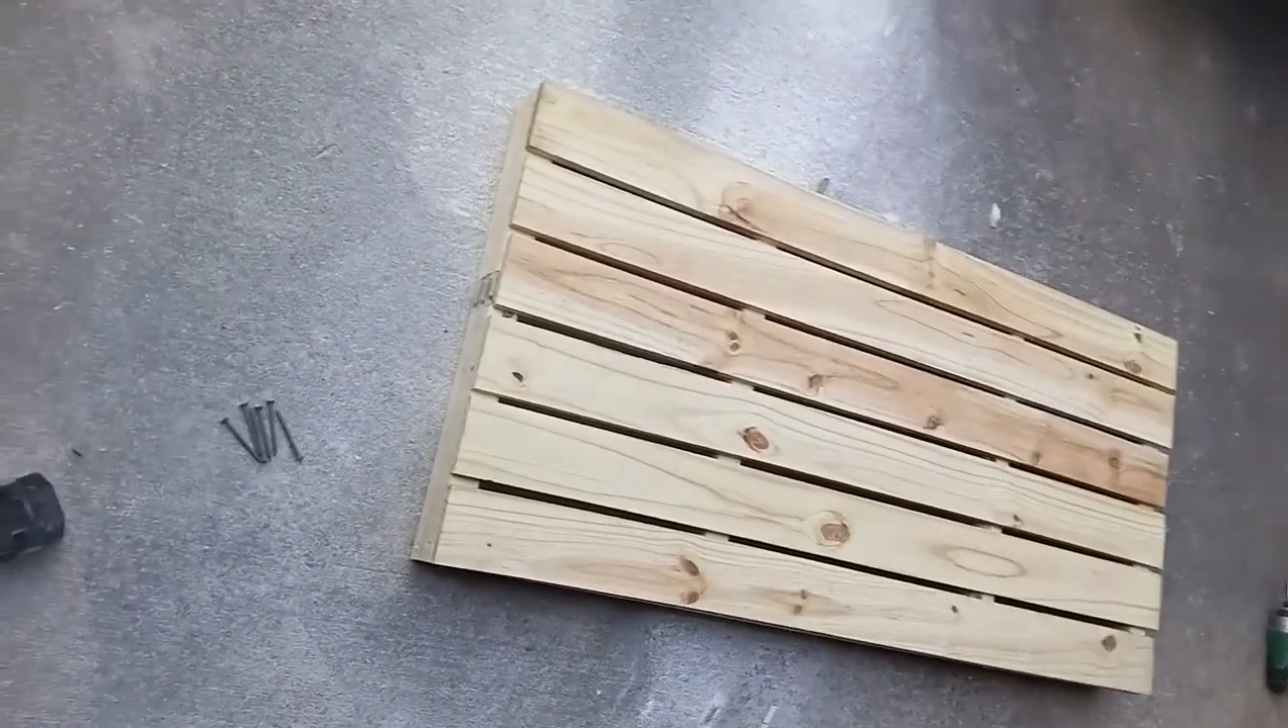Okay, I got the cargo decking in place probably on a, eh, roughly a half inch spread.